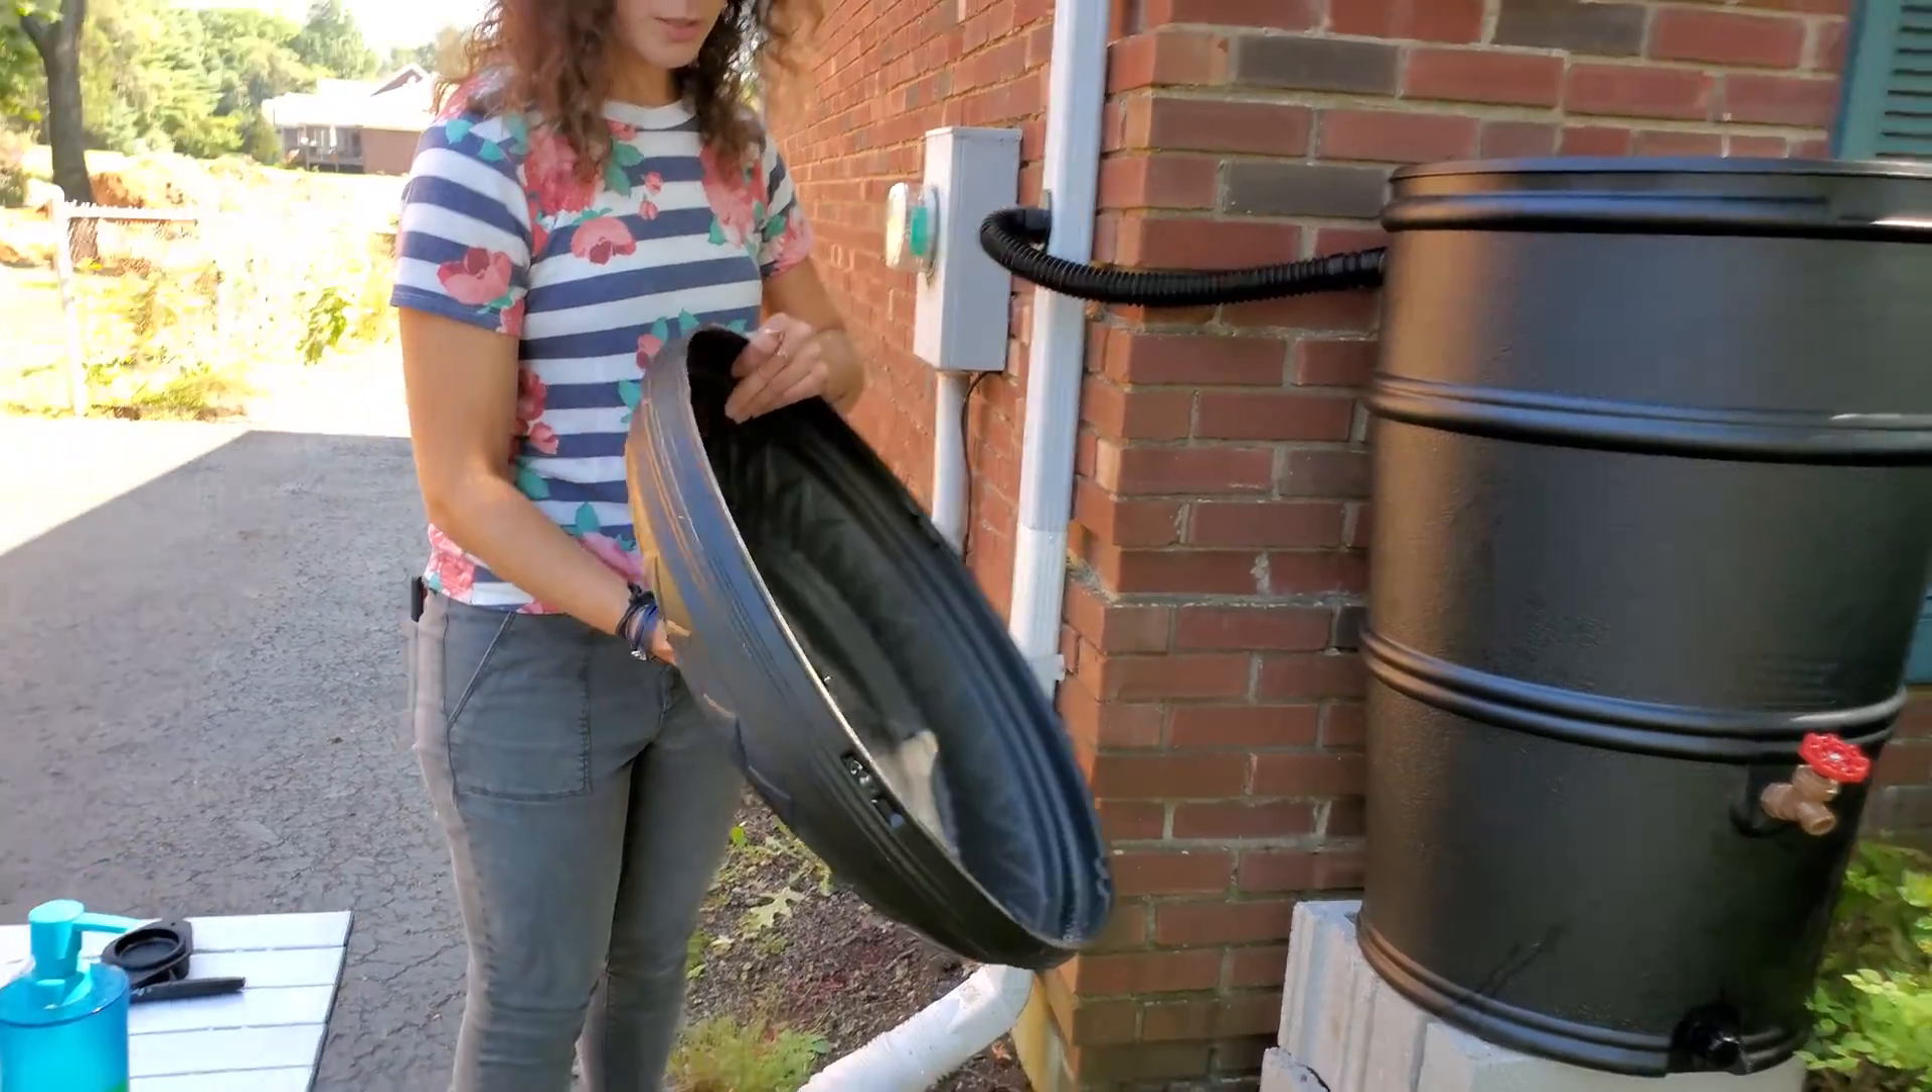The last piece is just to put the top of the rain barrel back on.